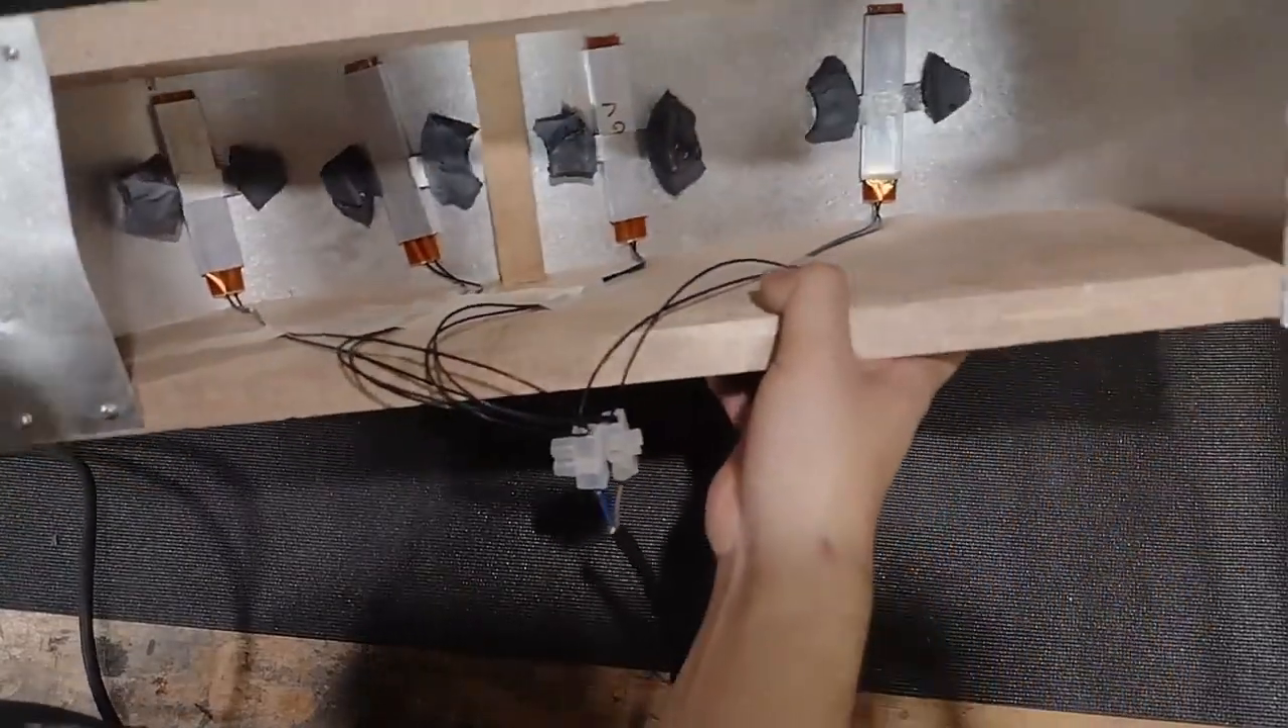Hasta el momento, es así como deben quedar las bombillas o las resistencias ya instaladas.